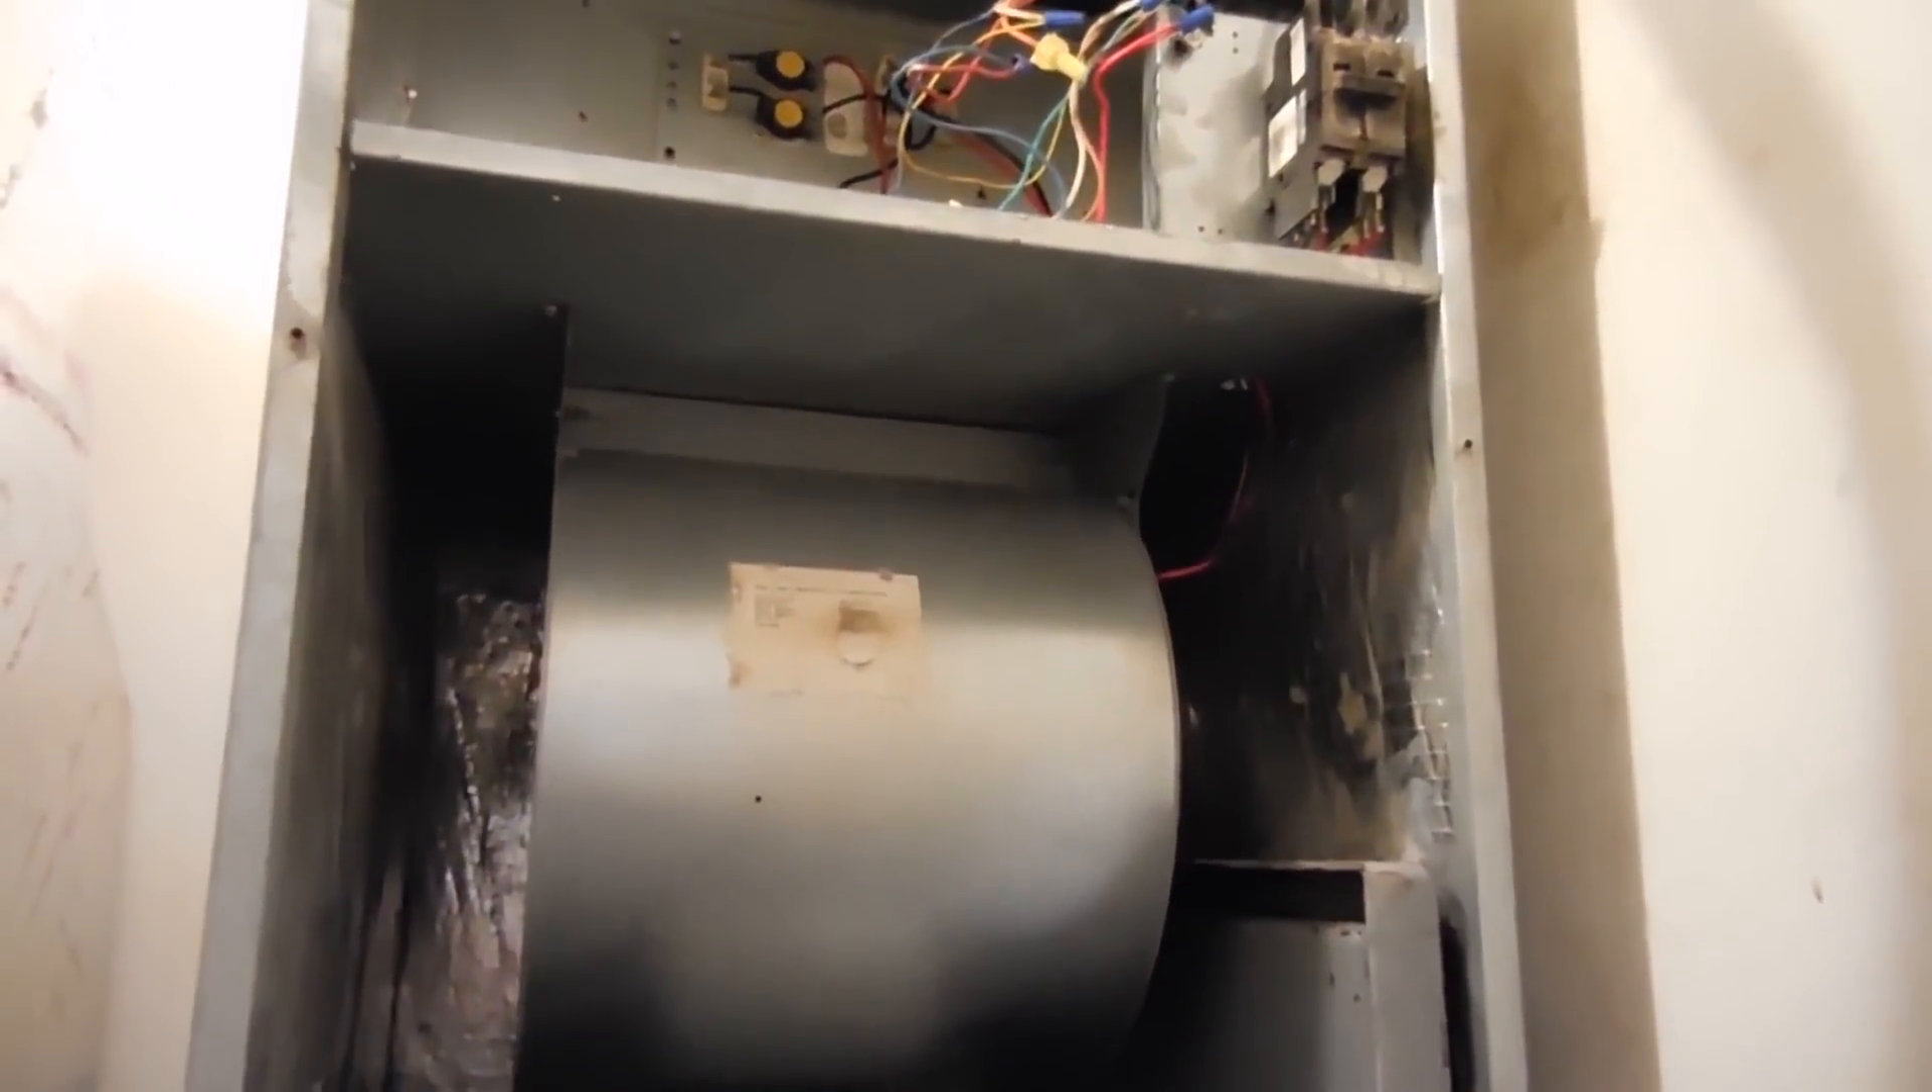The blower housing is back inside the air handler. The wiring is connected.